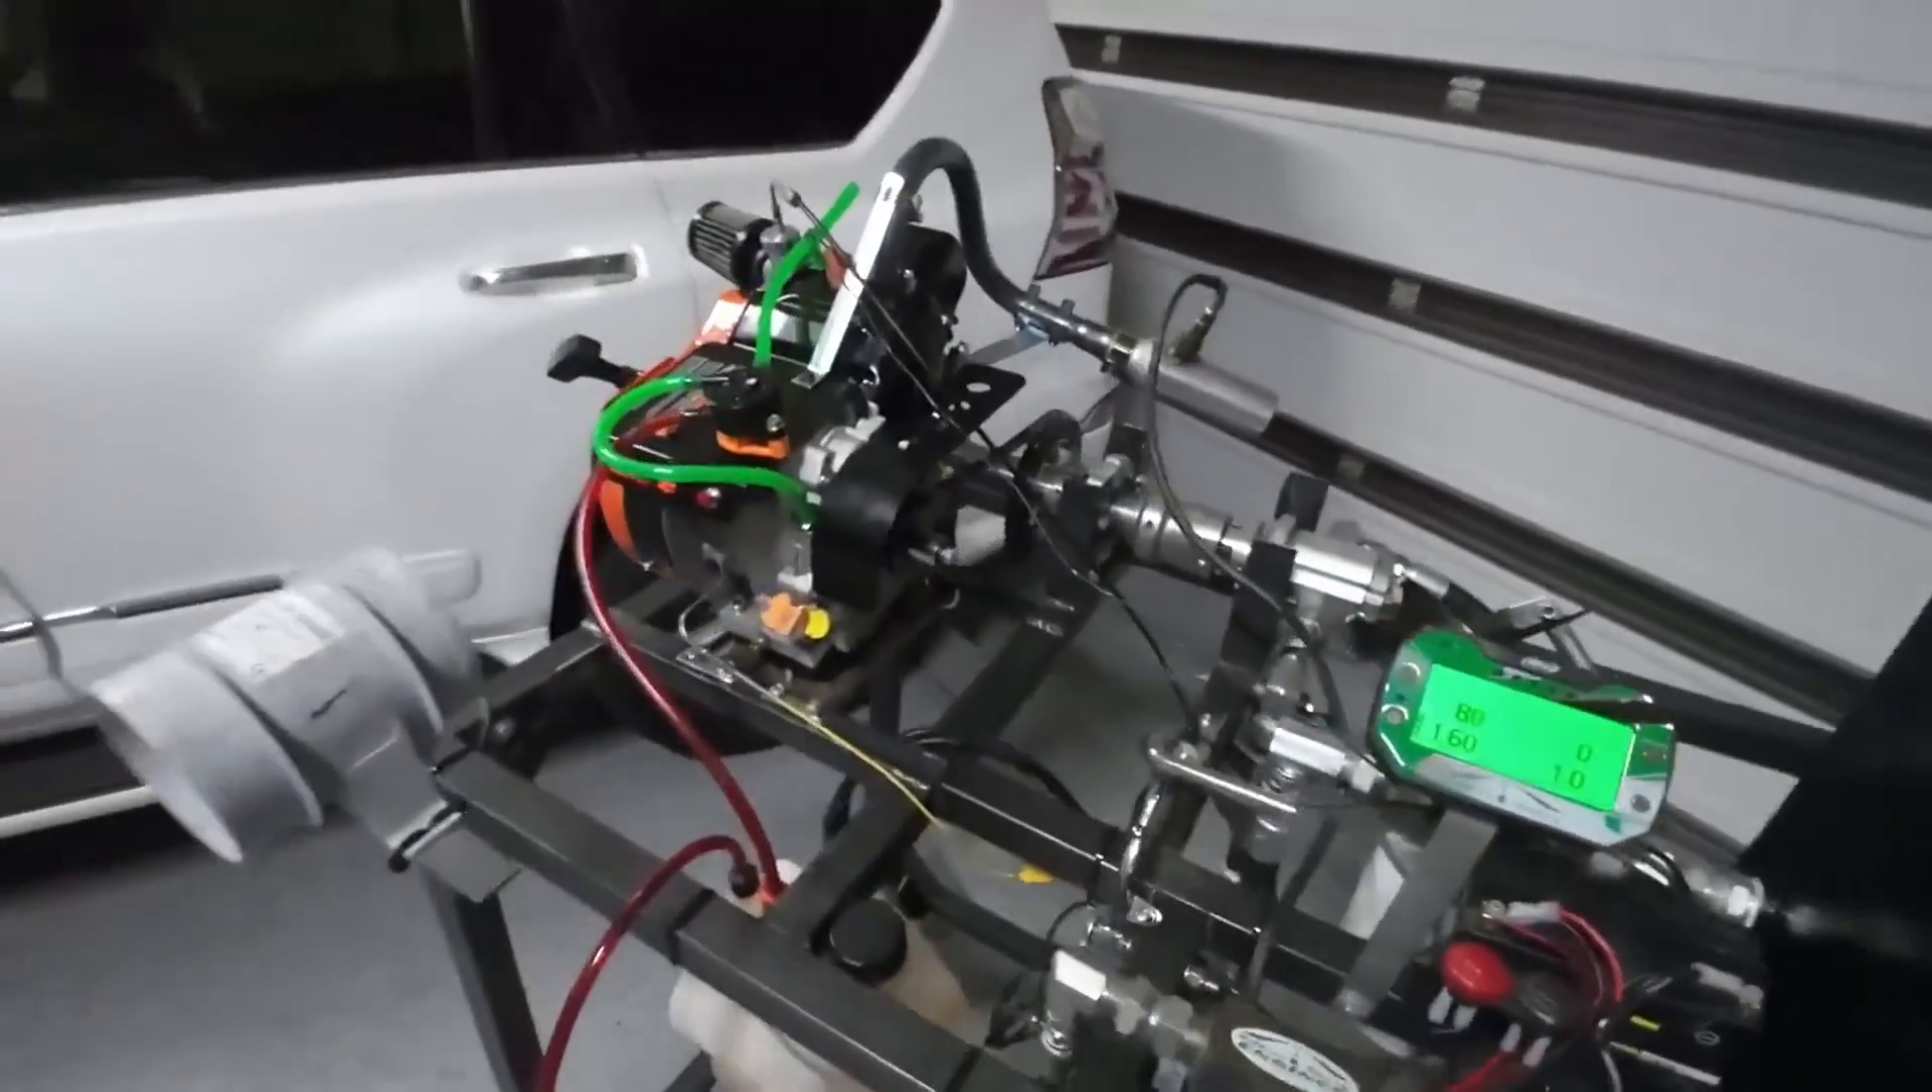What's up YouTube, Jeff Robbins back with our 206 break-in video and as you can see I've got the engine mounted up on the dyno ready to go.